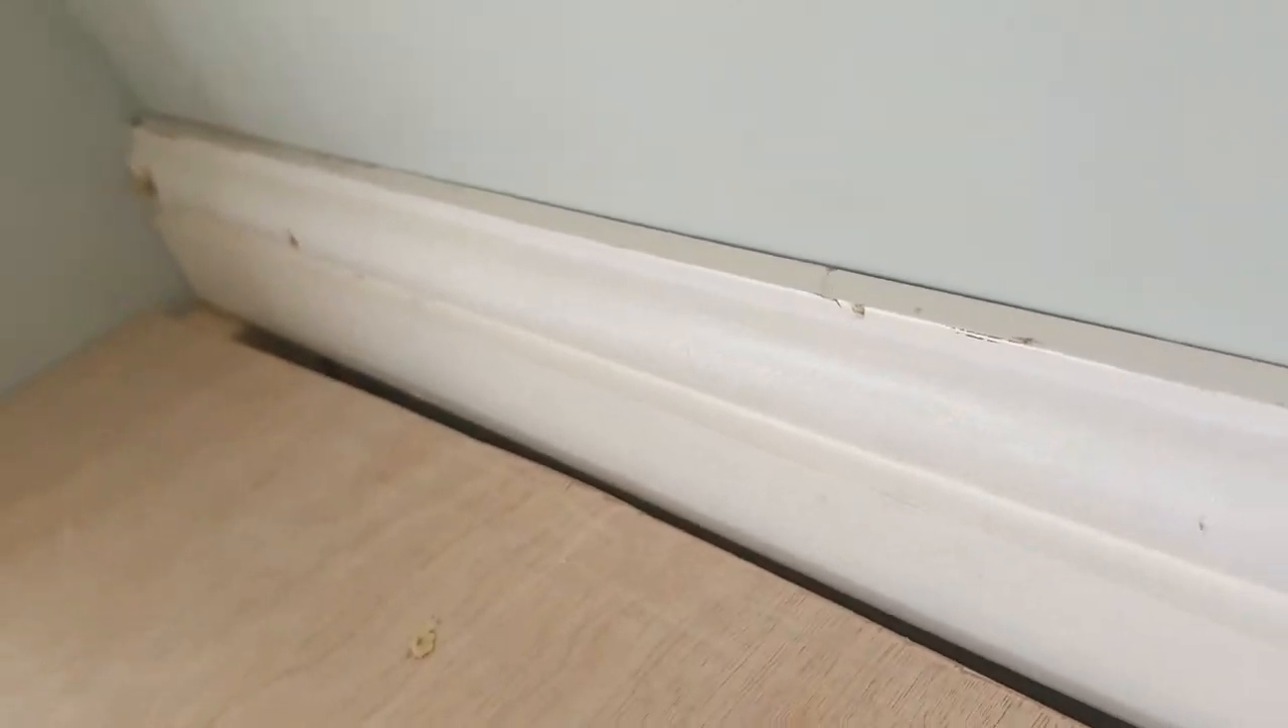See the gap at the back there, it's not quite even because we would have needed to have bought another sheet of ply to get the height that we wanted.